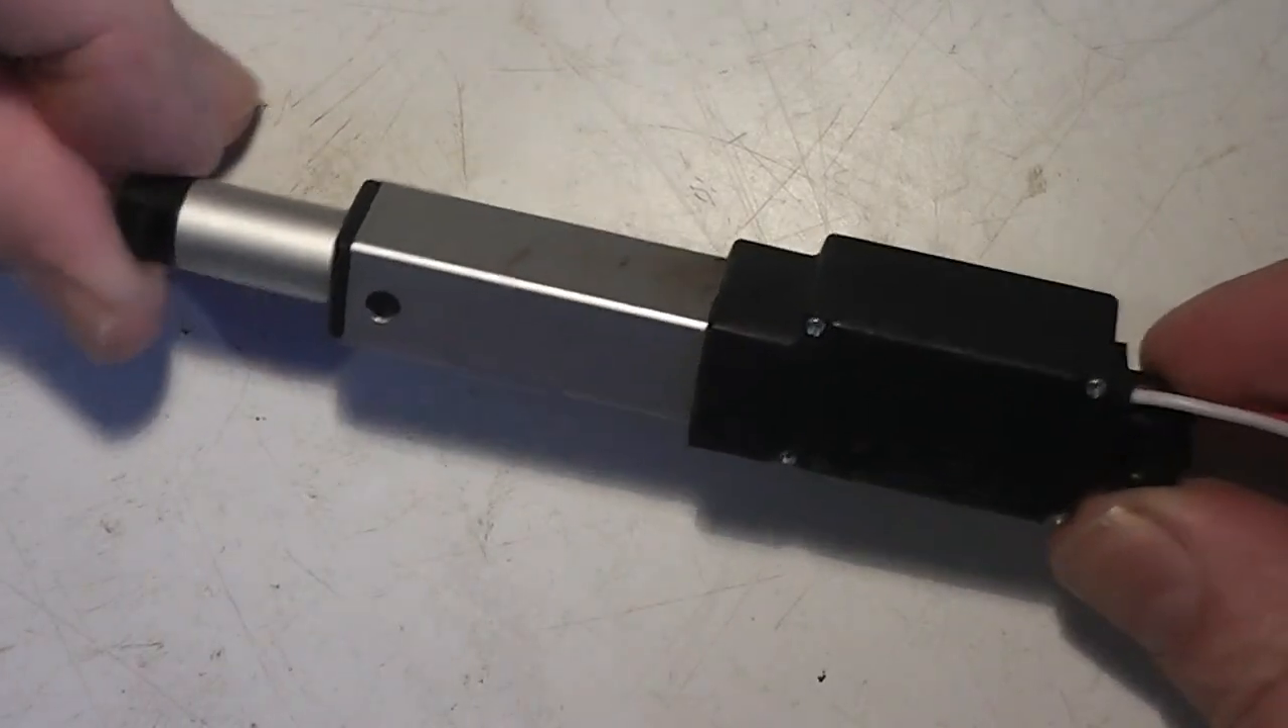Okay, so I've got the linear servo out of the truck.